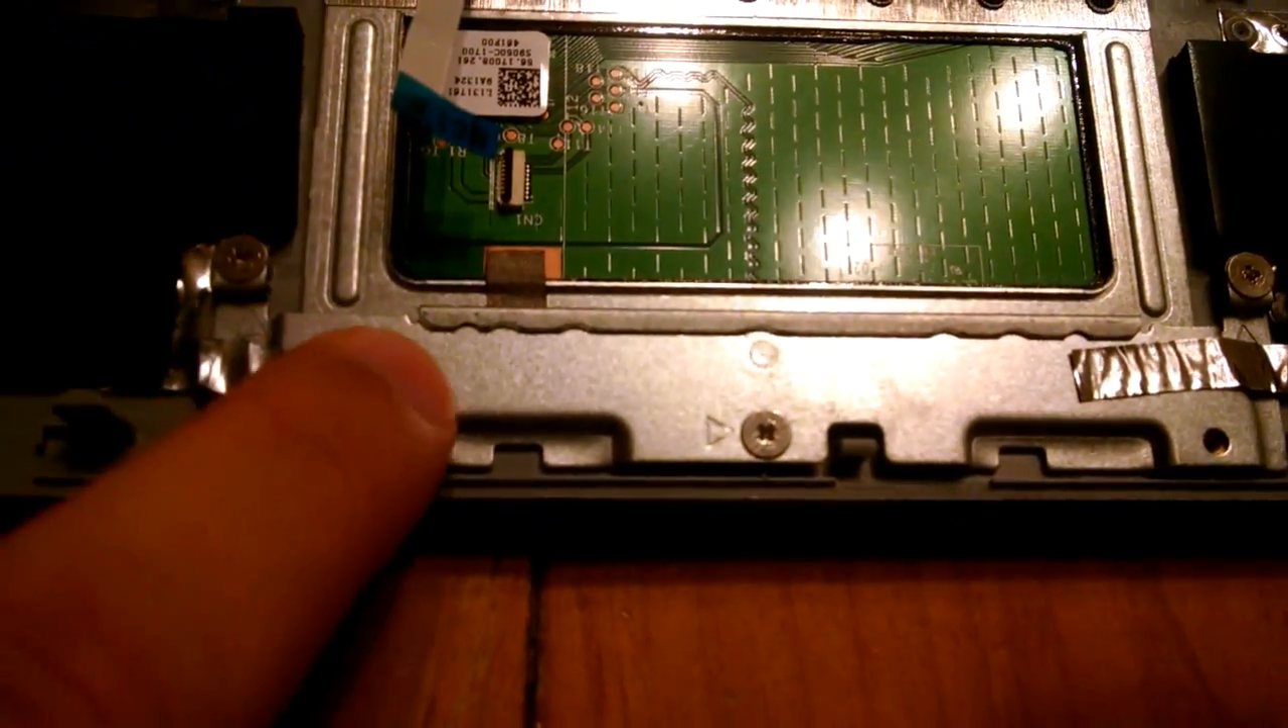Okay so I got the screws back down I got the metallic tape back on still making the noise.